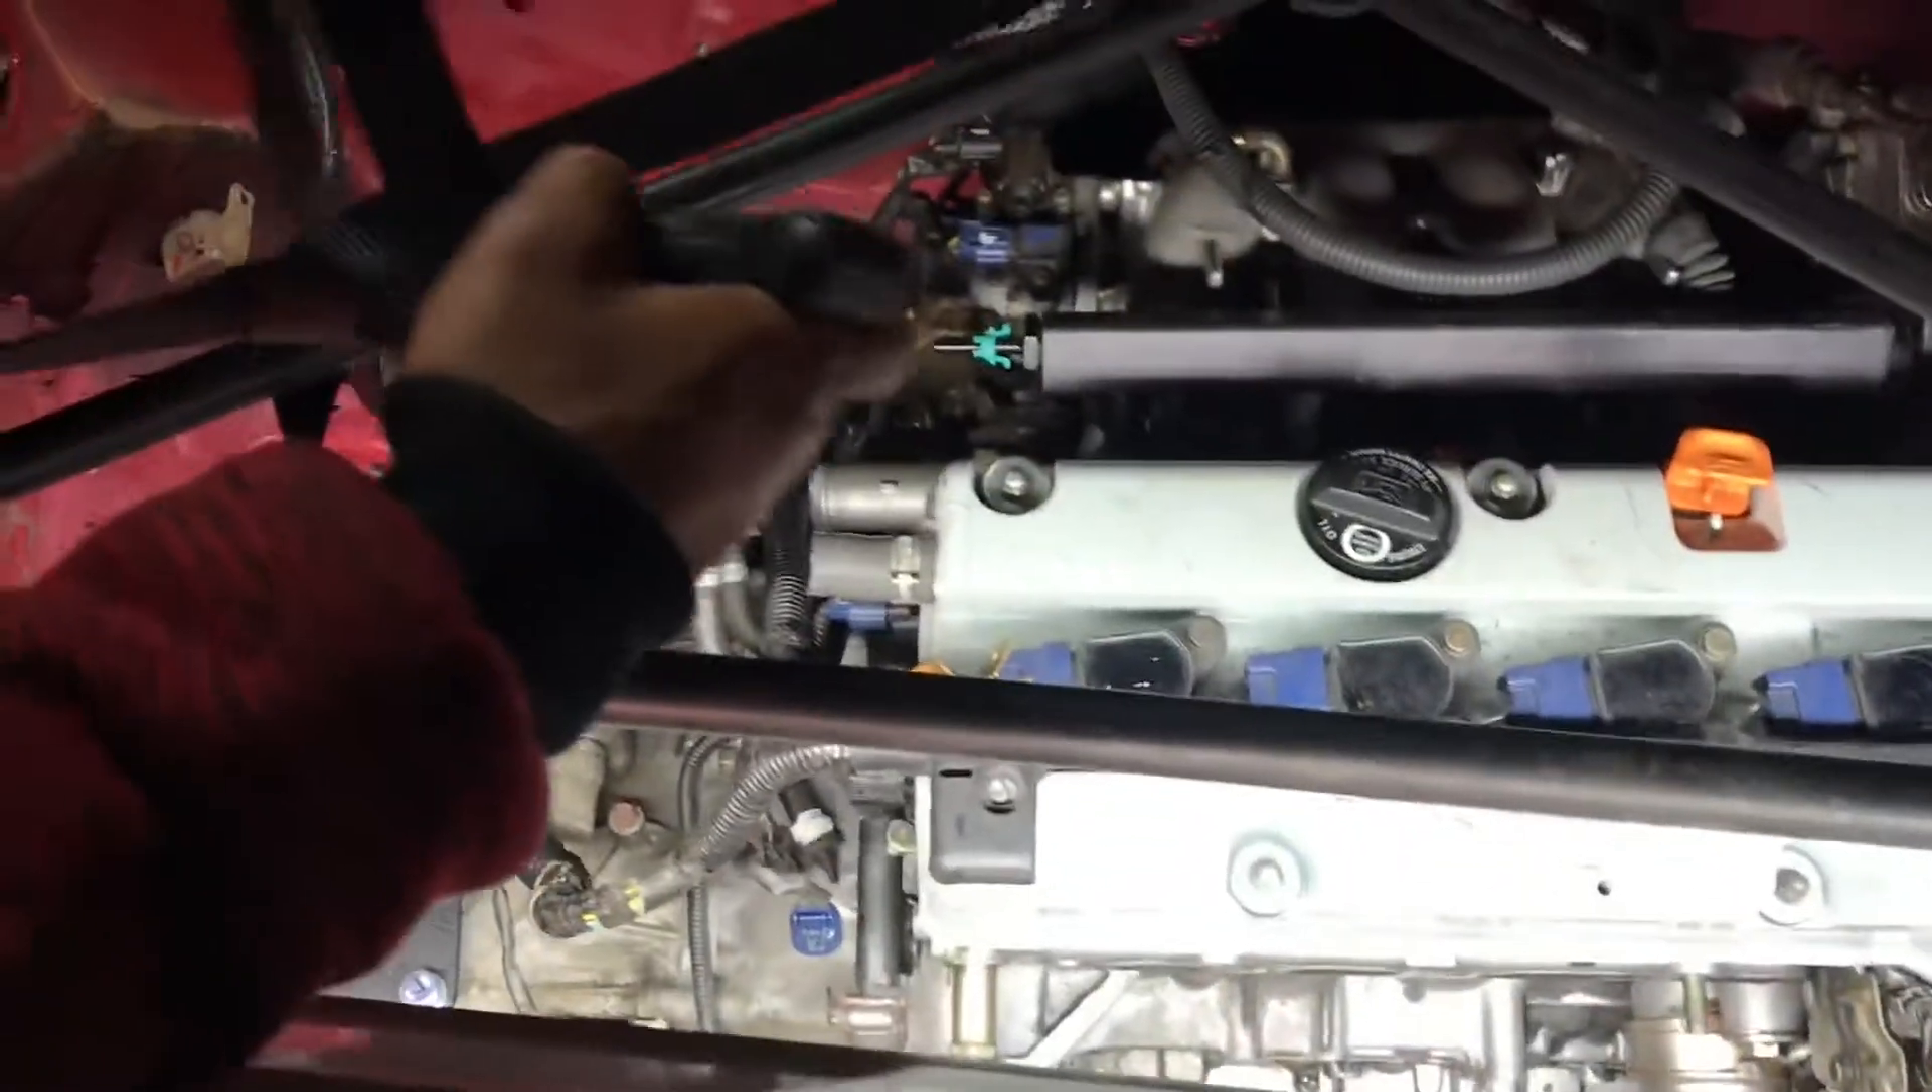So we got the motor in.